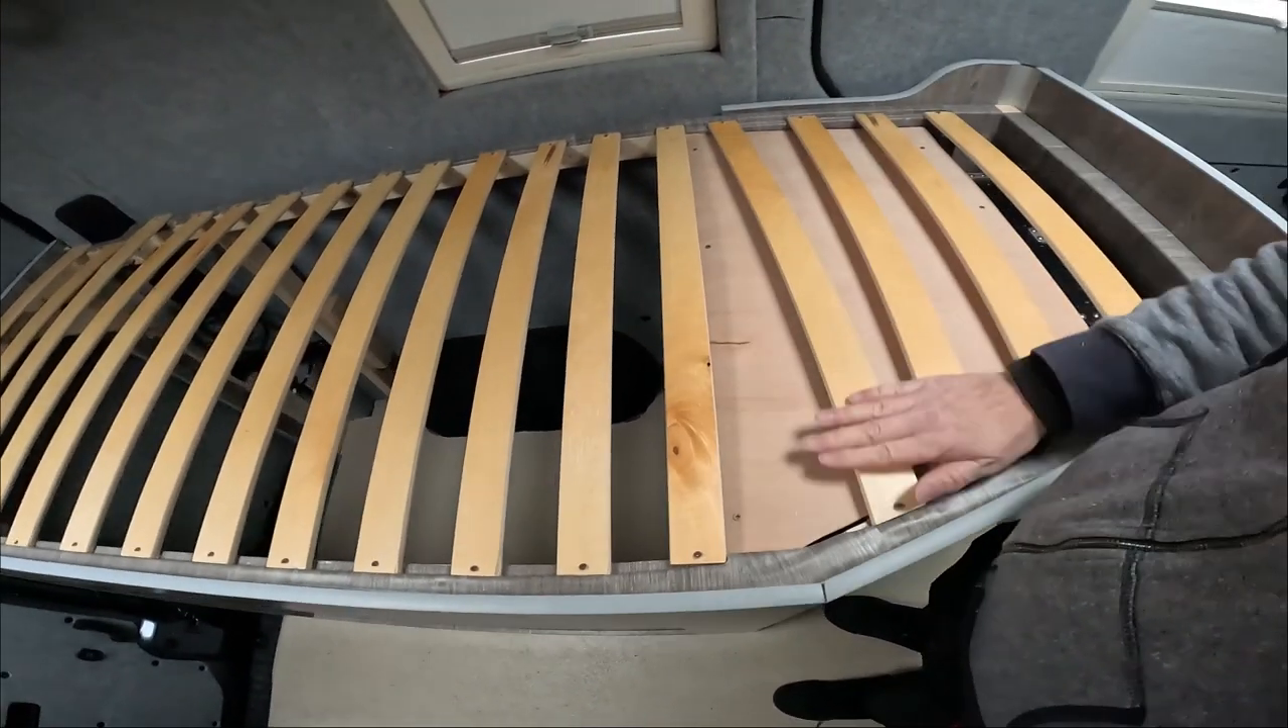Okay we're there I've got all the slats in place and it looks pretty strong.